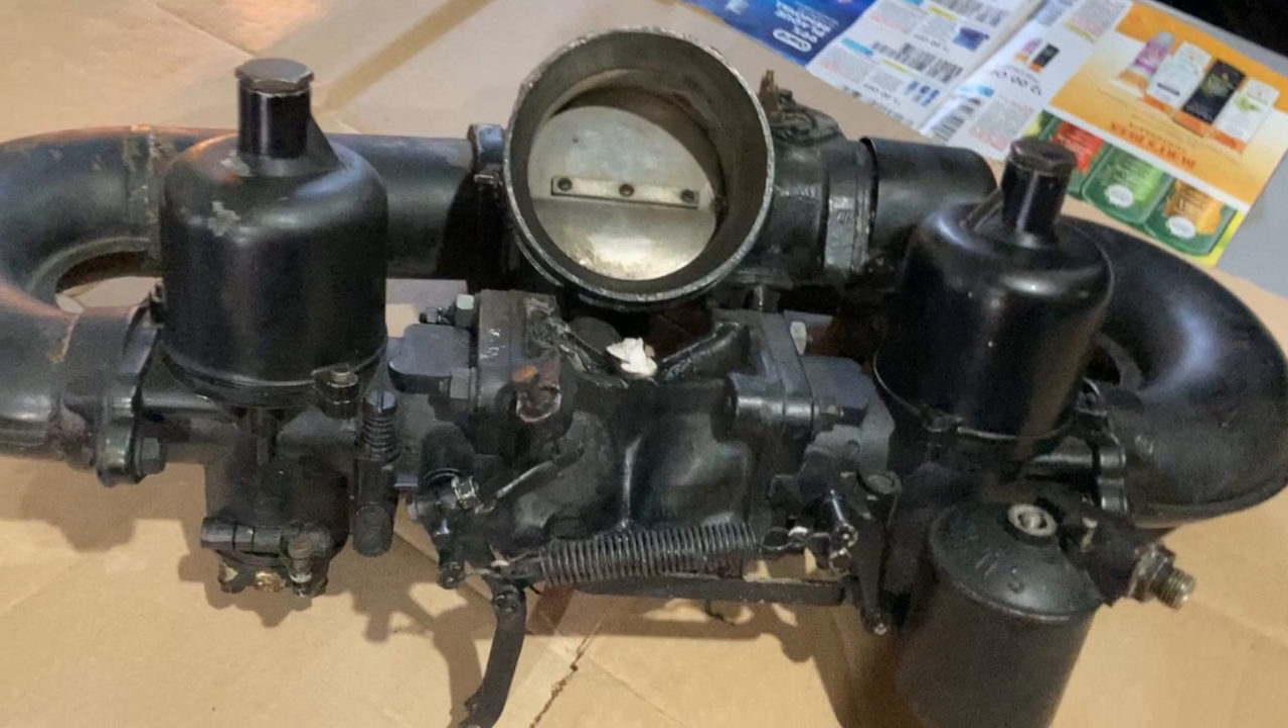We have already pulled the carburetor and choke assembly out of the car and that is where we begin in this episode.